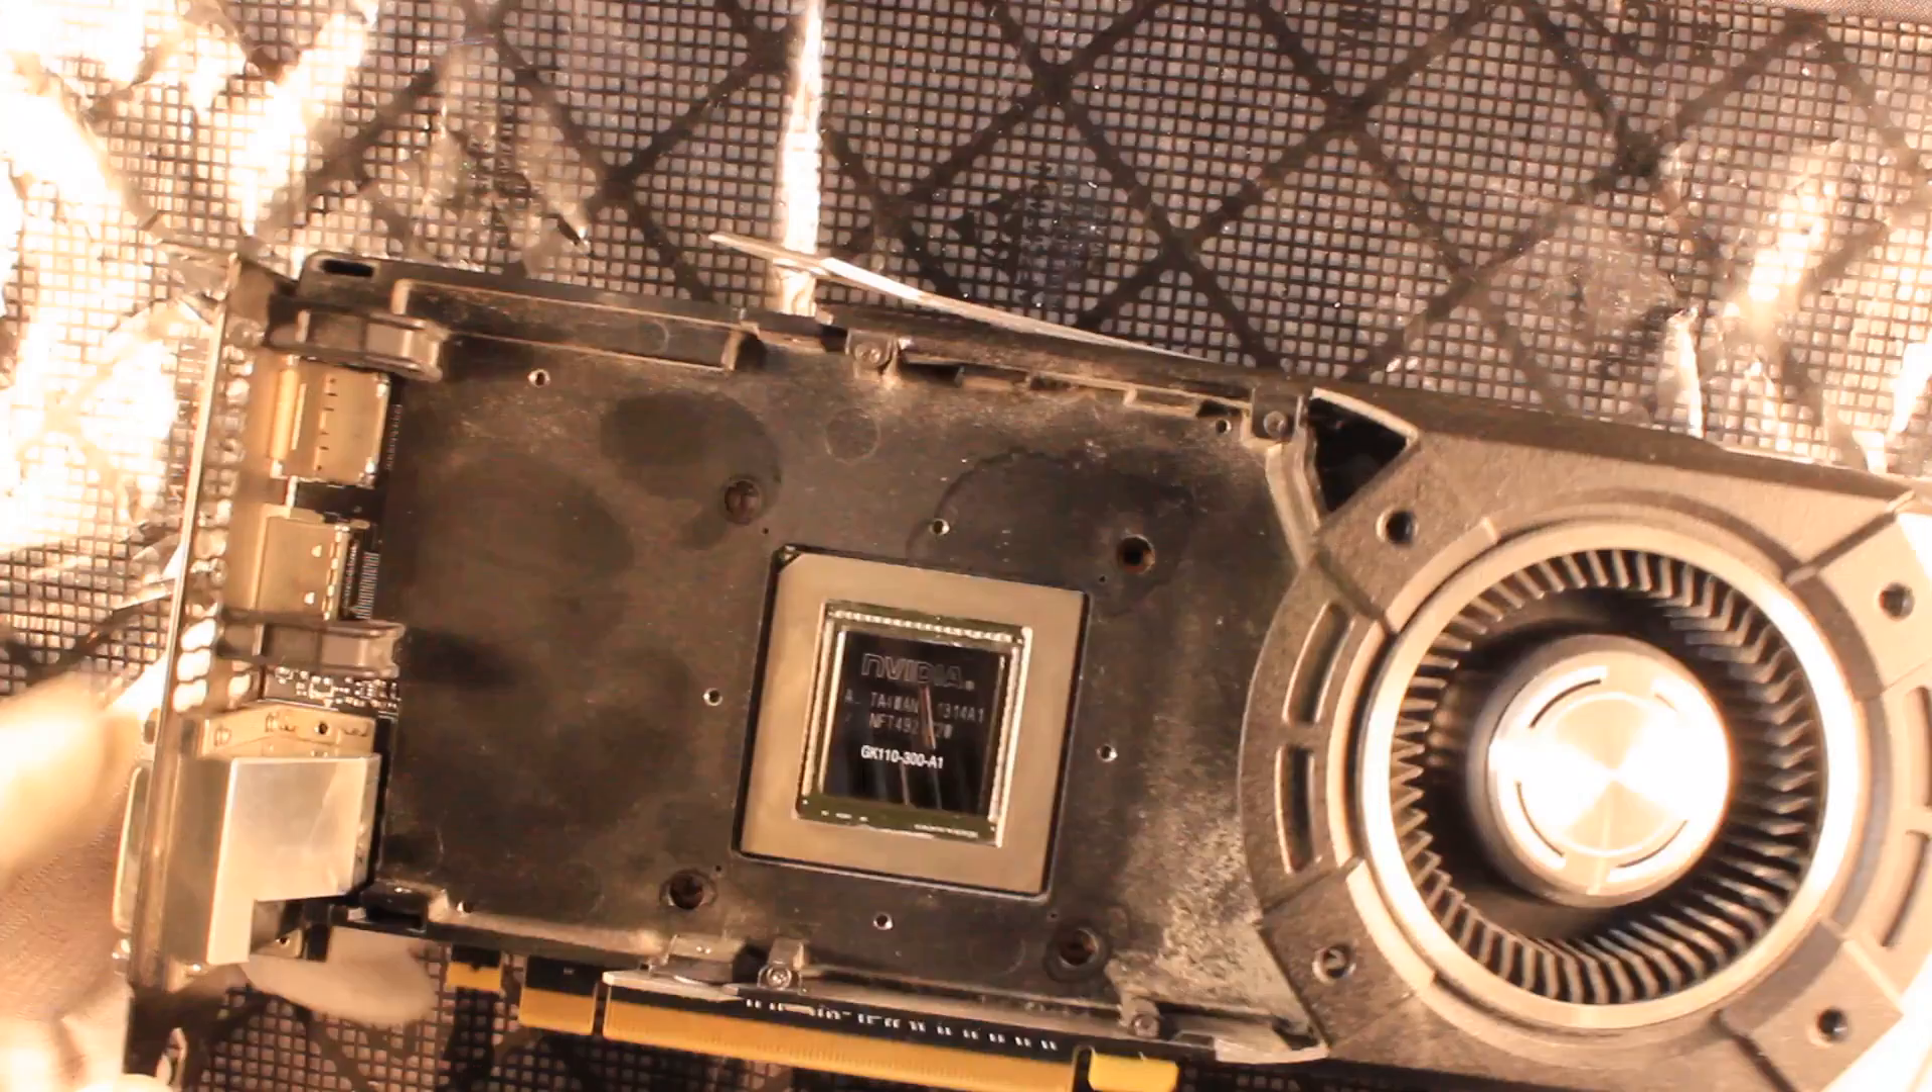We haven't attached yet the real cooling element the so-called cooling chamber on top of the gpu and that is the next step.